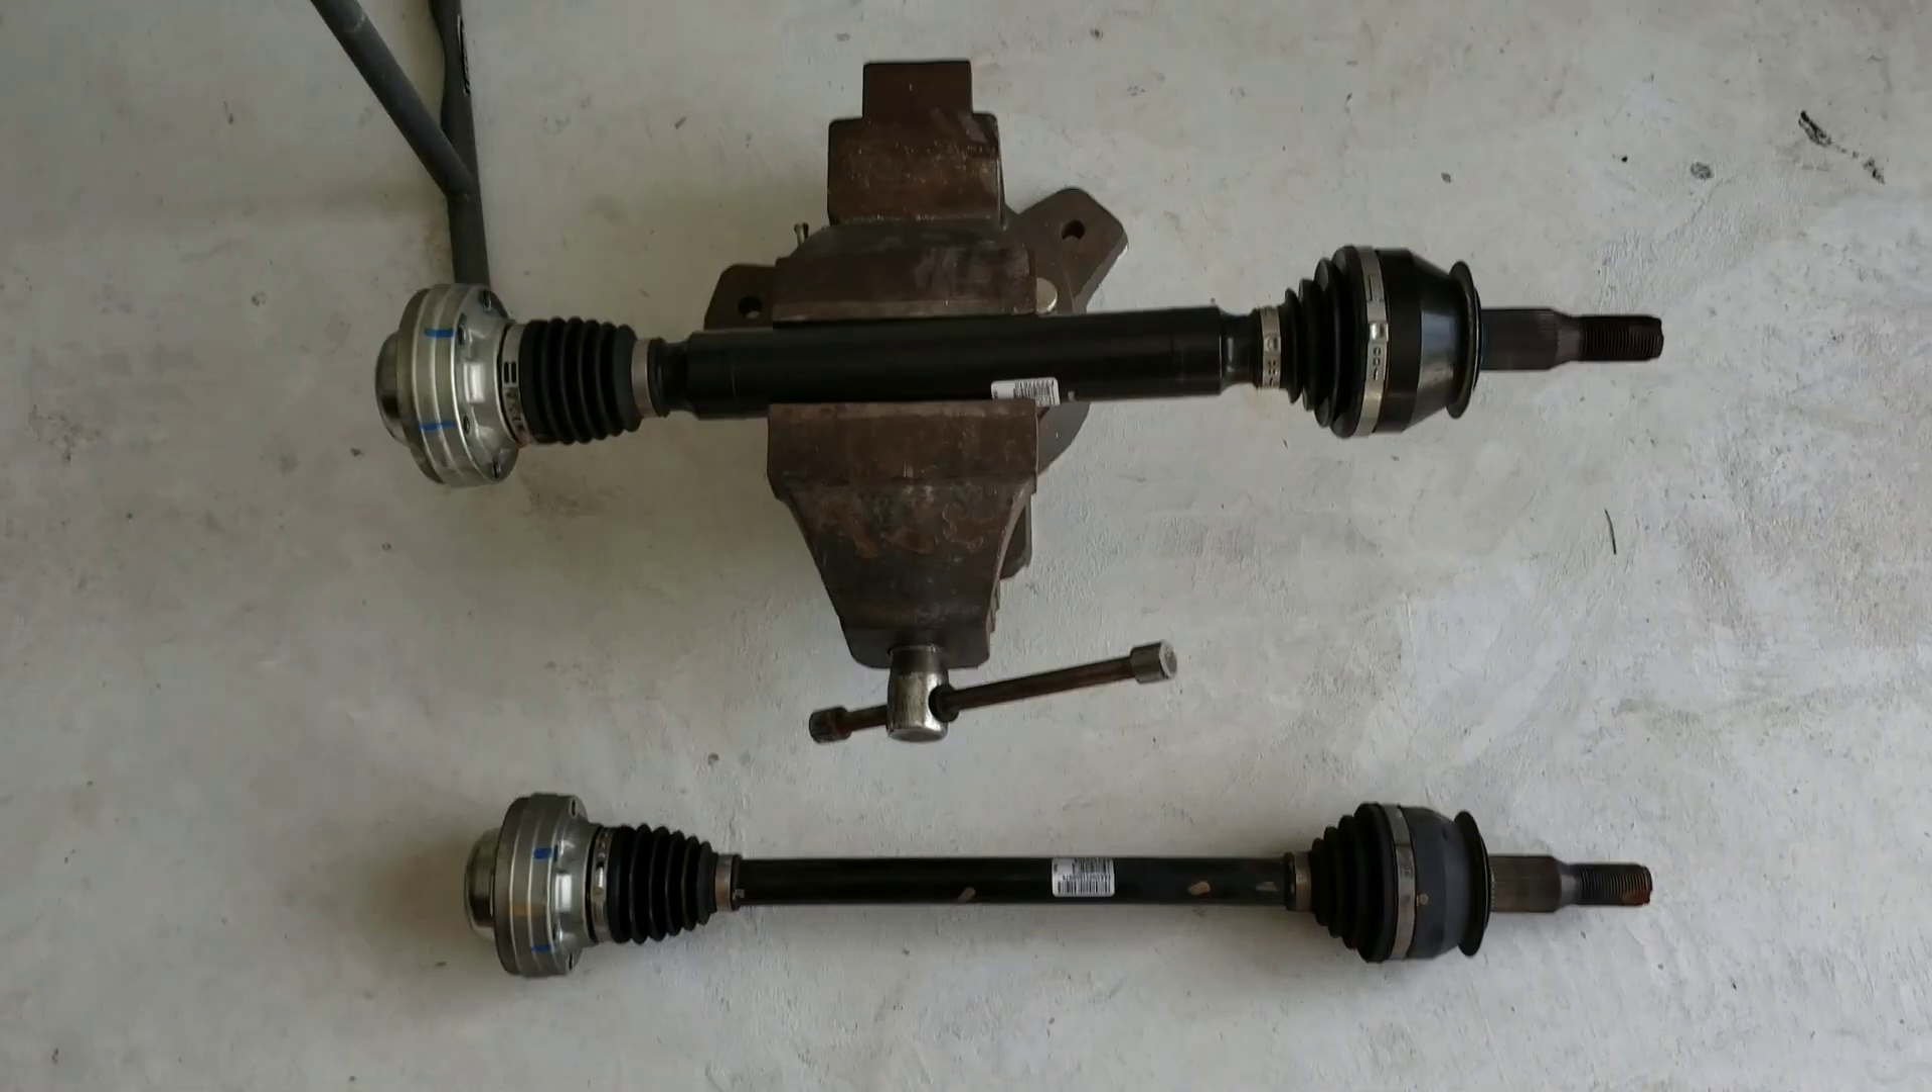Okay guys so we have the axles out.